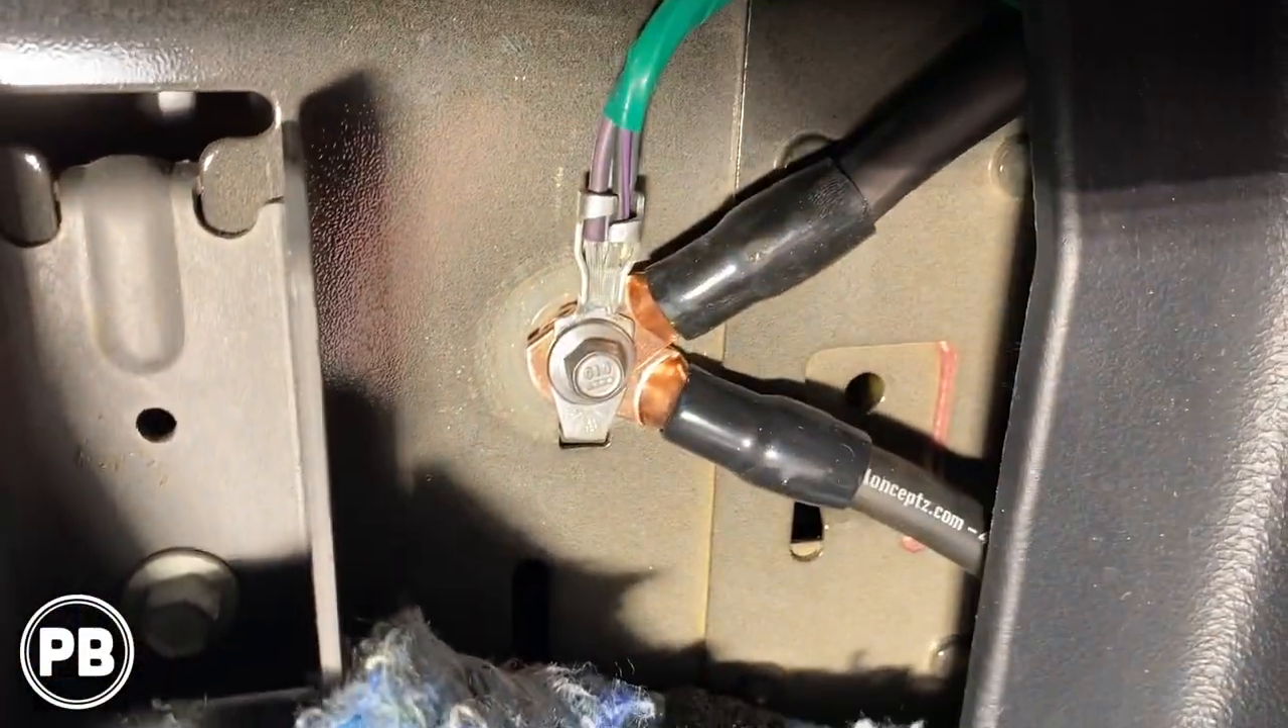Here's our ground distribution that we did. Again, we cleaned up the paint really good with a wire brush.